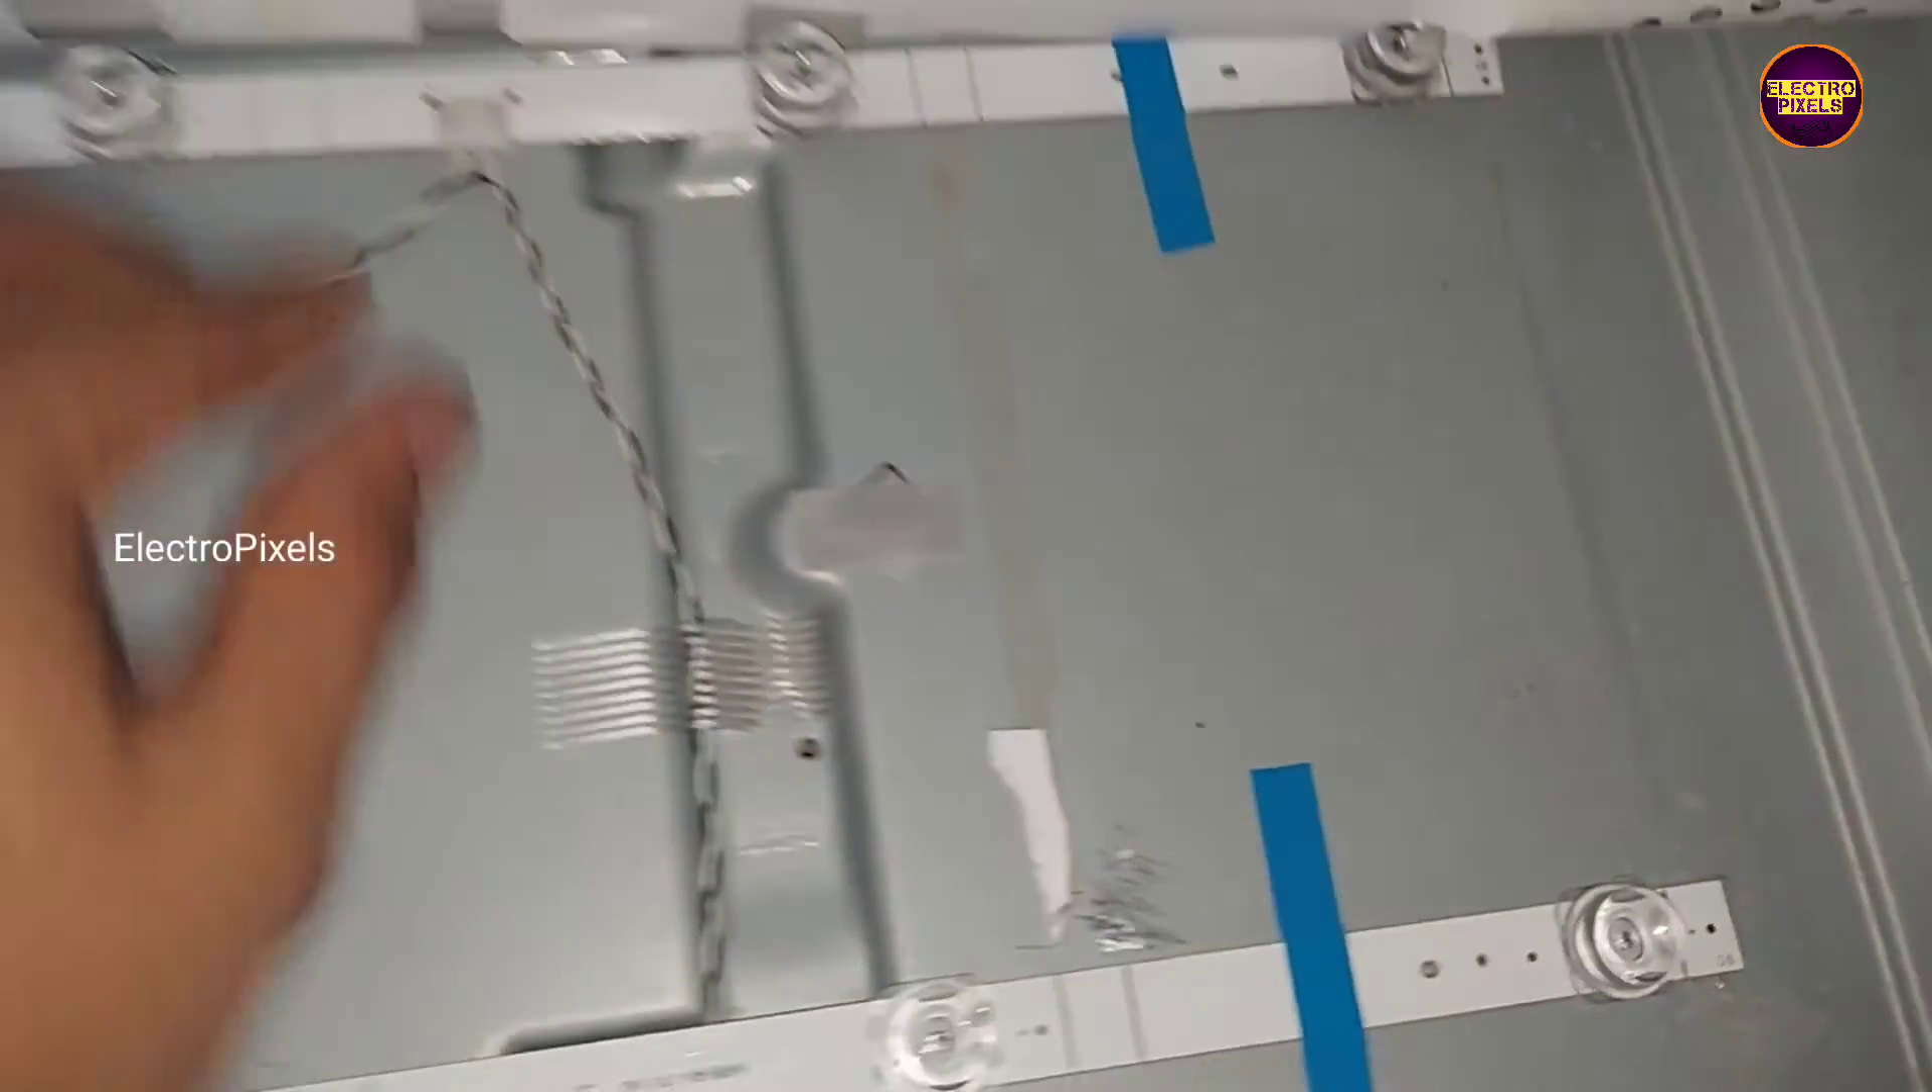See now we installed the new LED backlights.